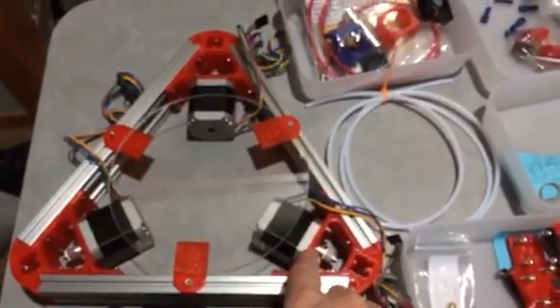I've got the bottom frame here. Pretty much put together for the new printer.